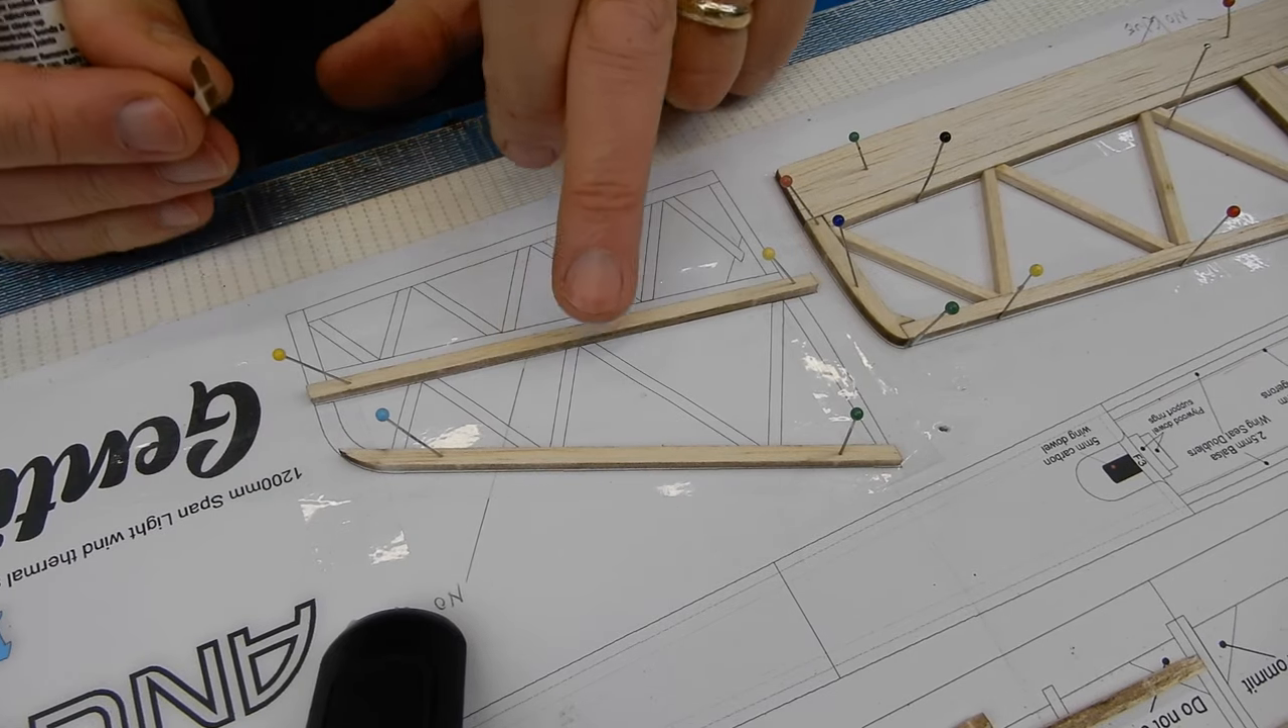I've just gently pinned these two in place and then i am going to glue either end in place.